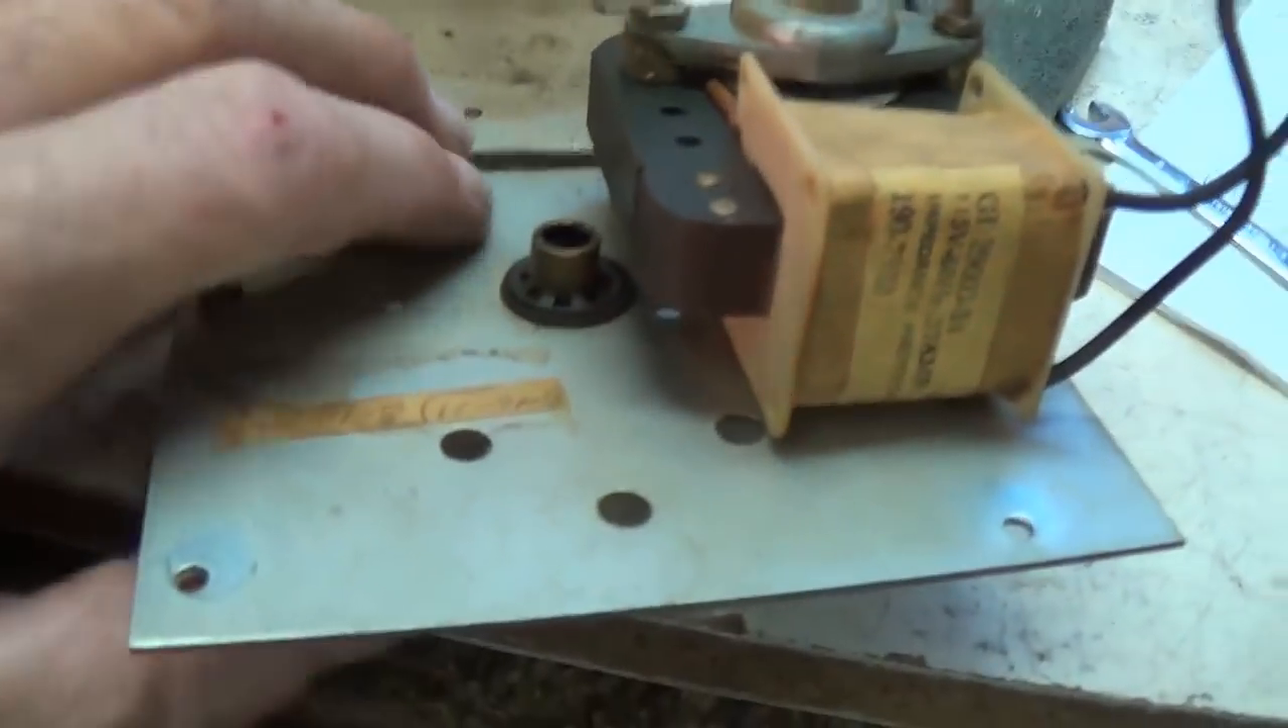All right, I've got the motor plate pulled away and we can get a good look at the motor.